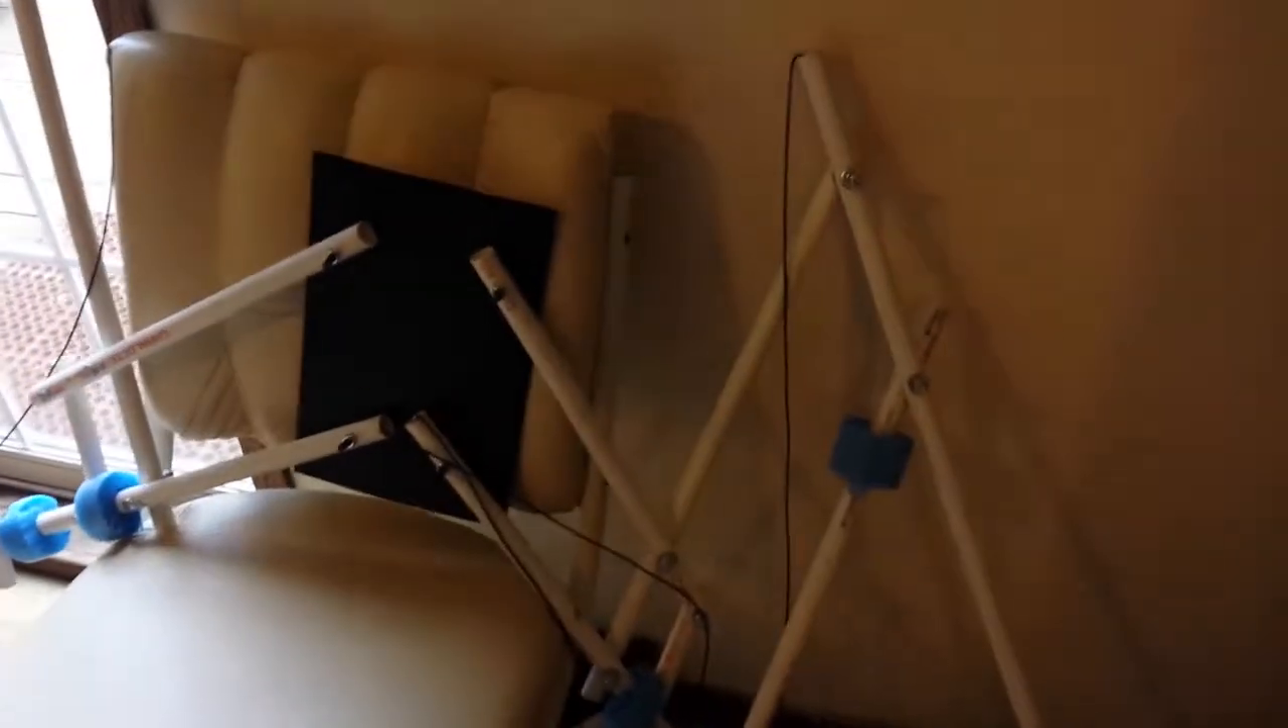This is the skeleton of my wings. I have yet to put feathers on.